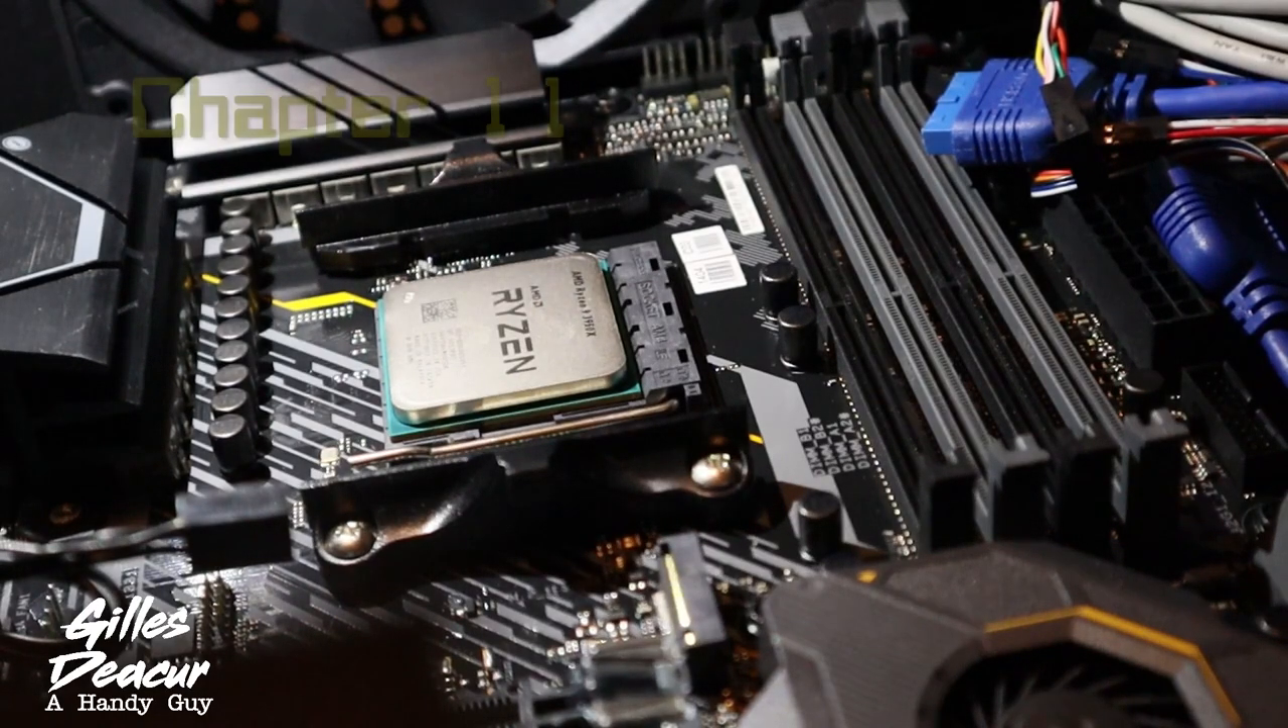Your processor is in the socket properly.